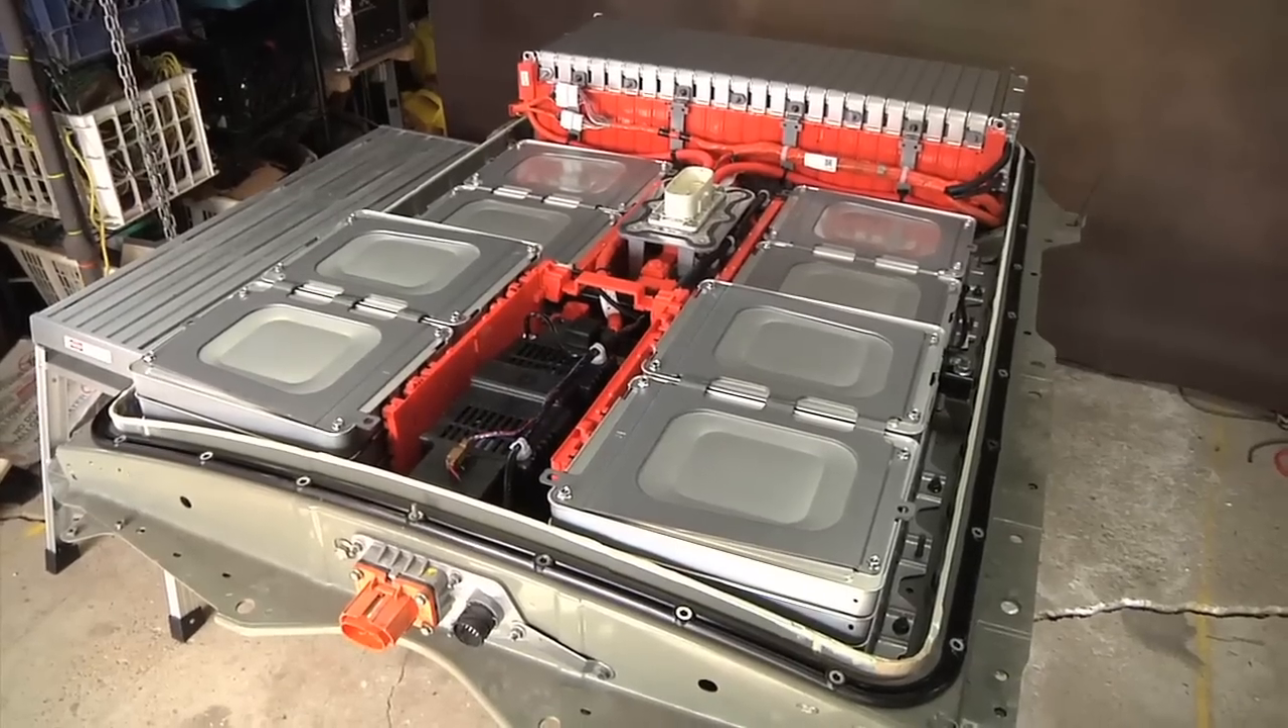Okay, we got the cover off.